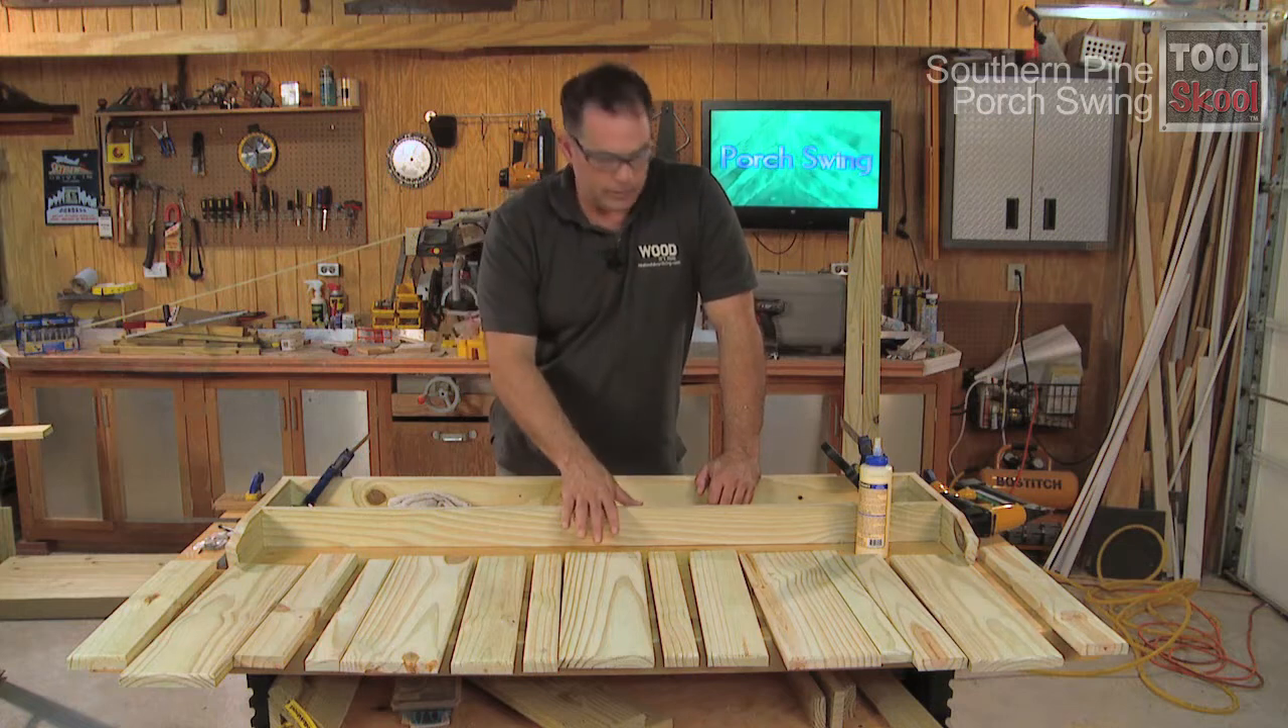Now that our frame is nailed and glued together, I've gone ahead and cut the slats.